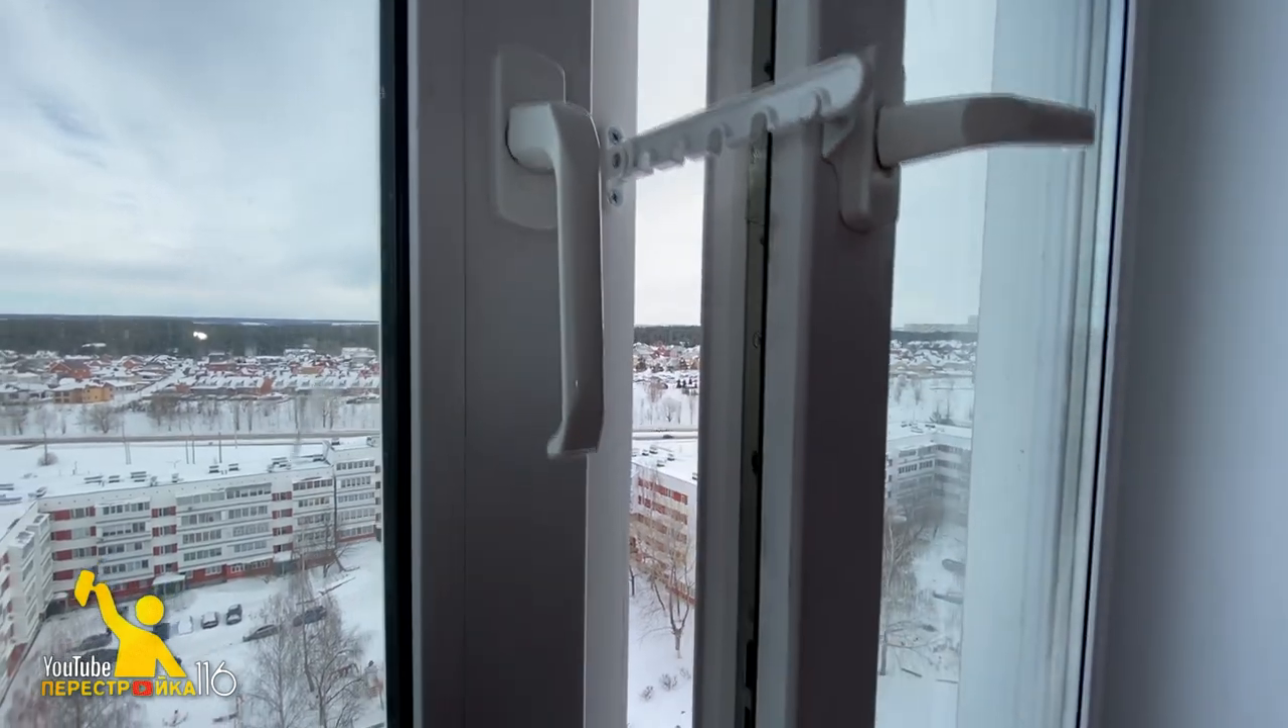Ограничитель установлен как видим ничего сложного нет.